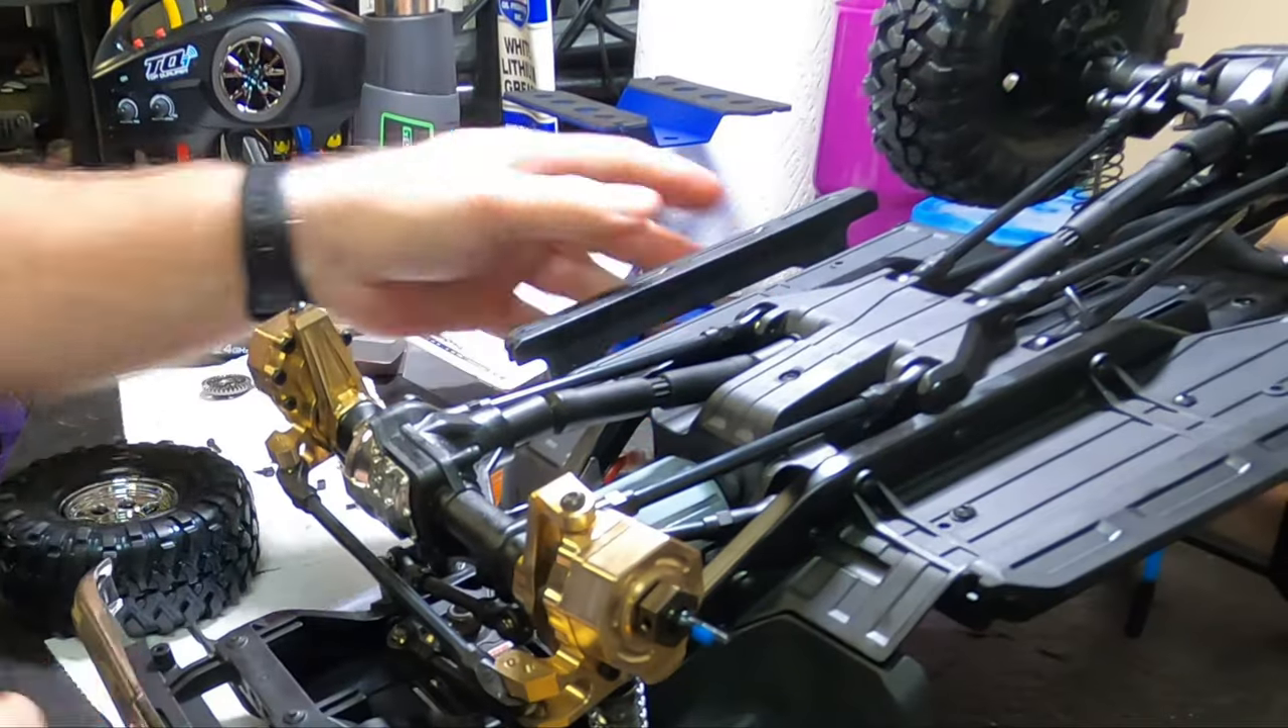All we got to do now is put the tires on.